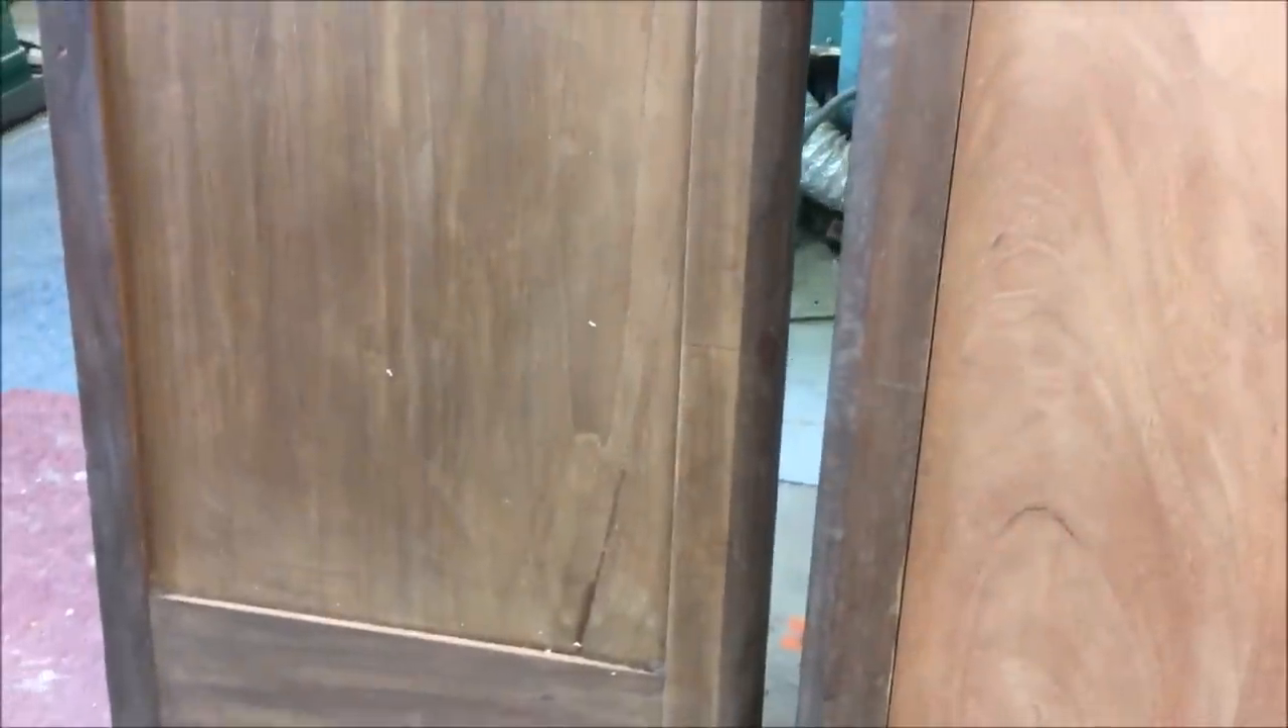Now I stated earlier, there's a little bit of a gap right here. Since I had to slide the panel in.